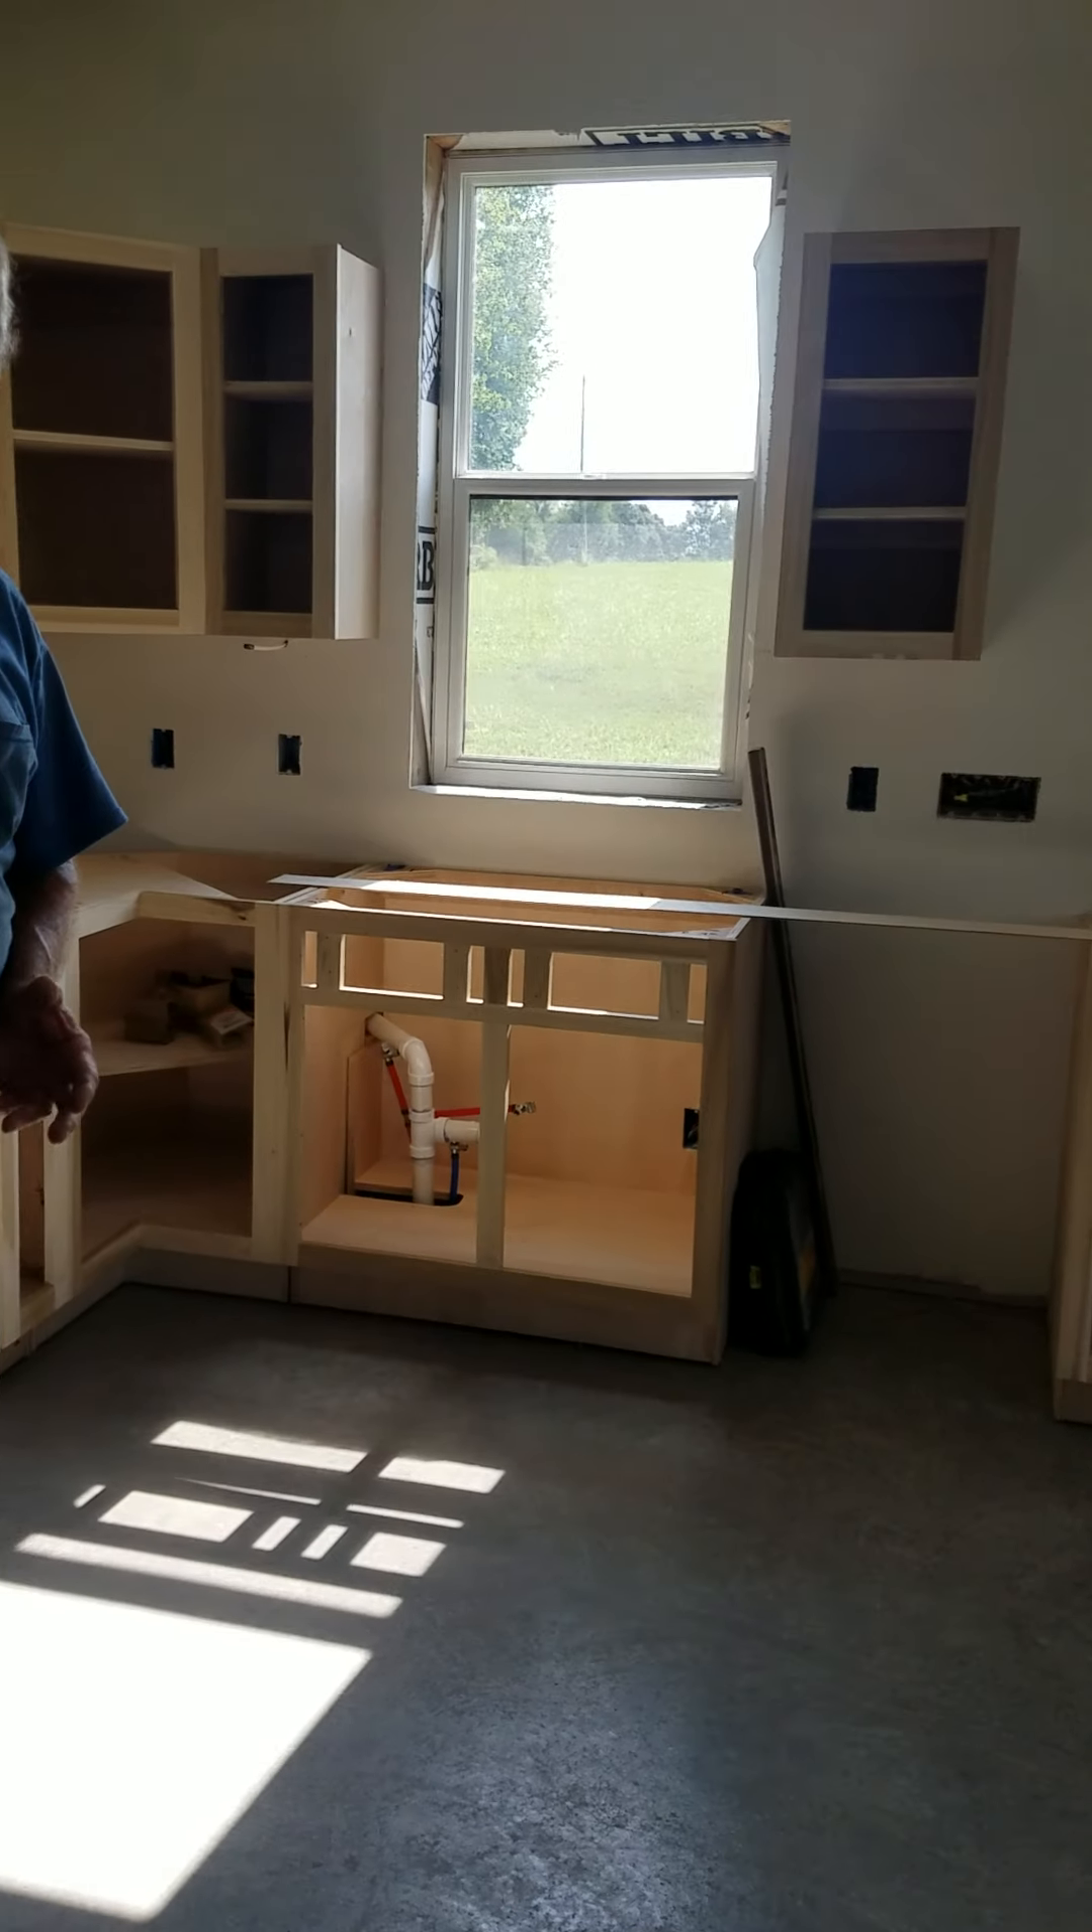You'll notice we've taken all the doors off.